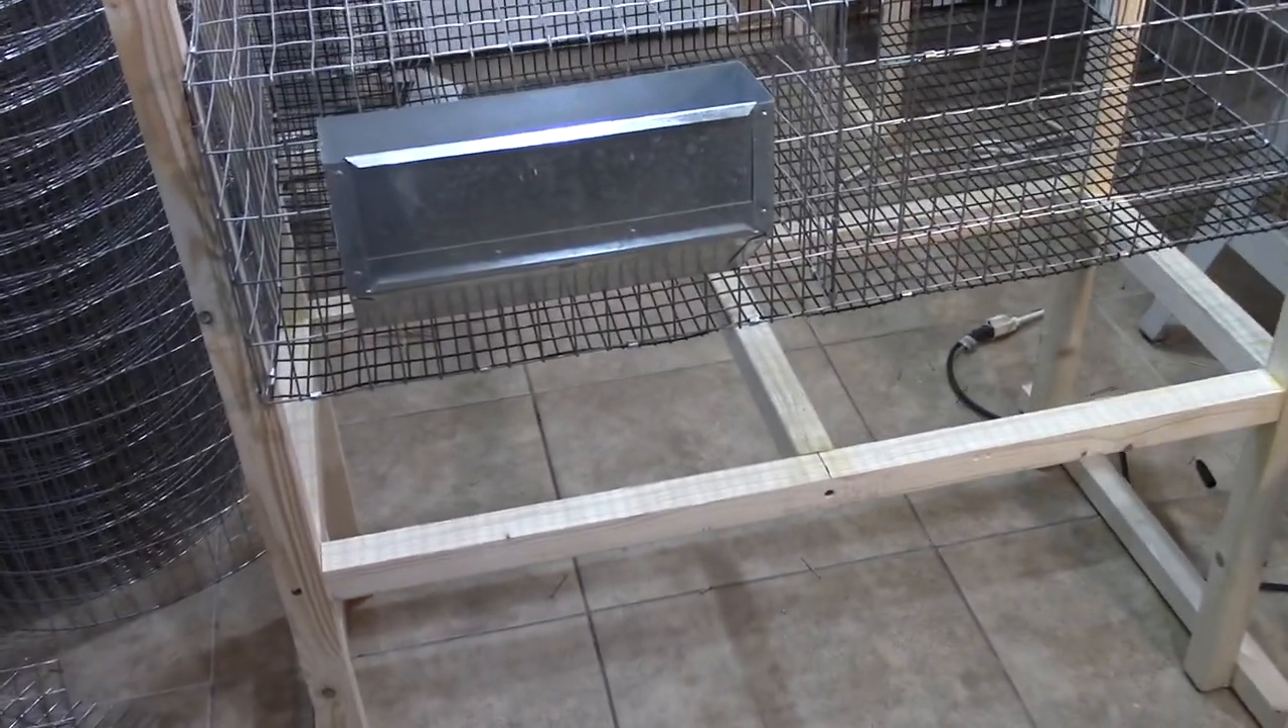And you can see down on the bottom, I've already got the supports for the lower manure tray.